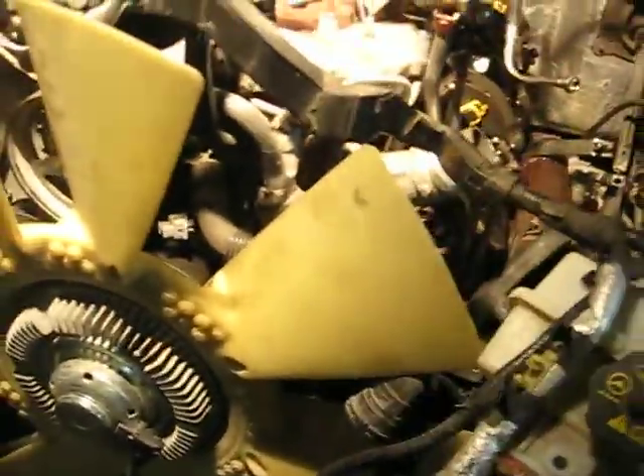And you can see I still haven't removed the fan, maybe we can do this without doing that, so we'll find out.